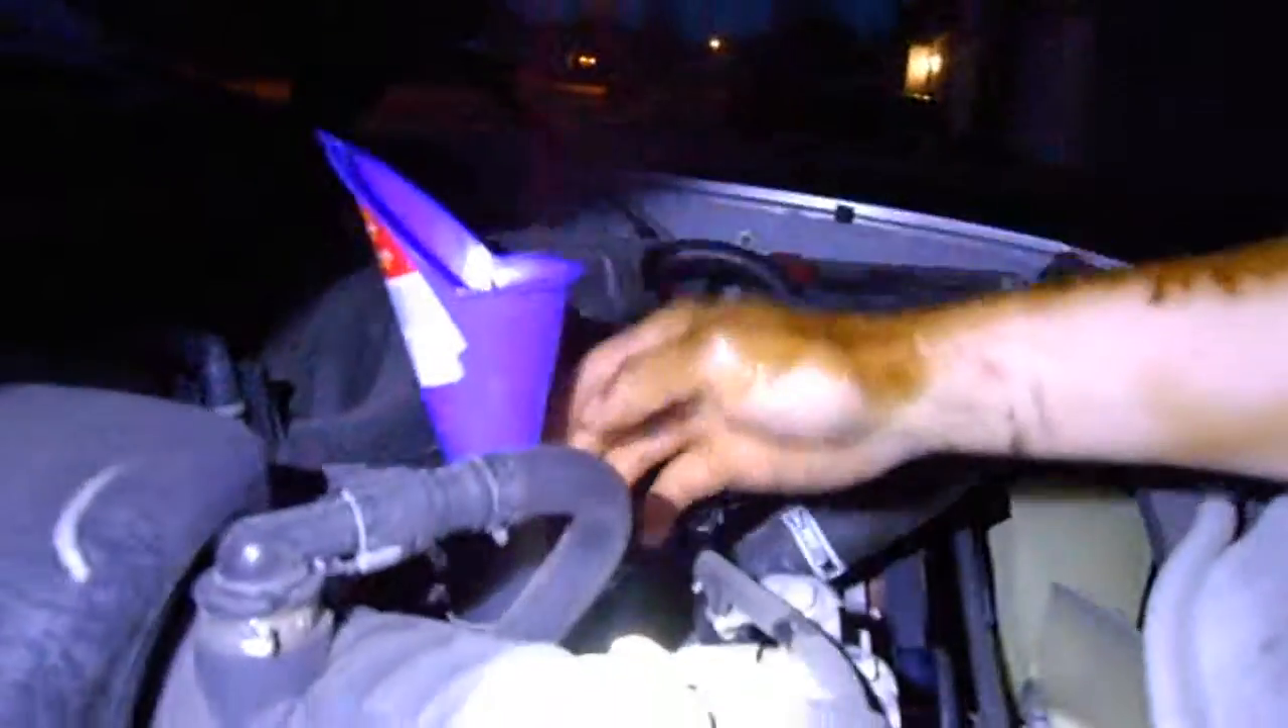You've got your funnel already in where you put the oil in on top of your engine.